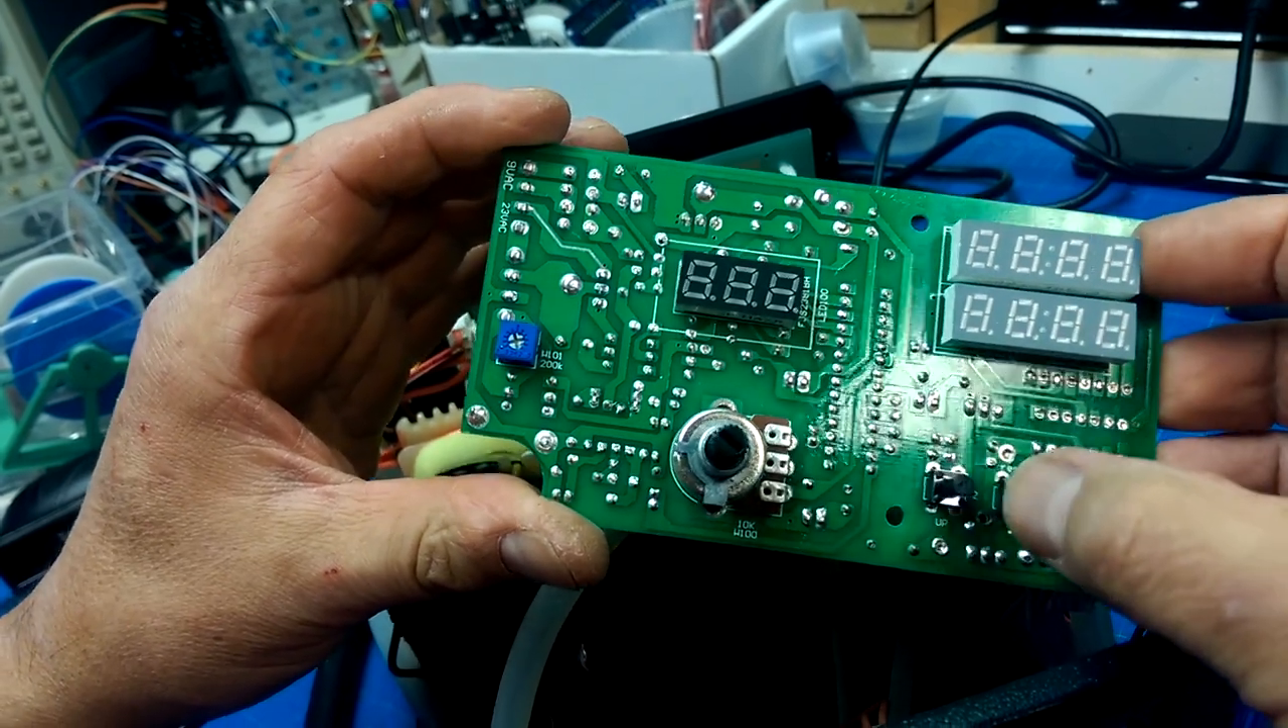And there we have the circuit board out.